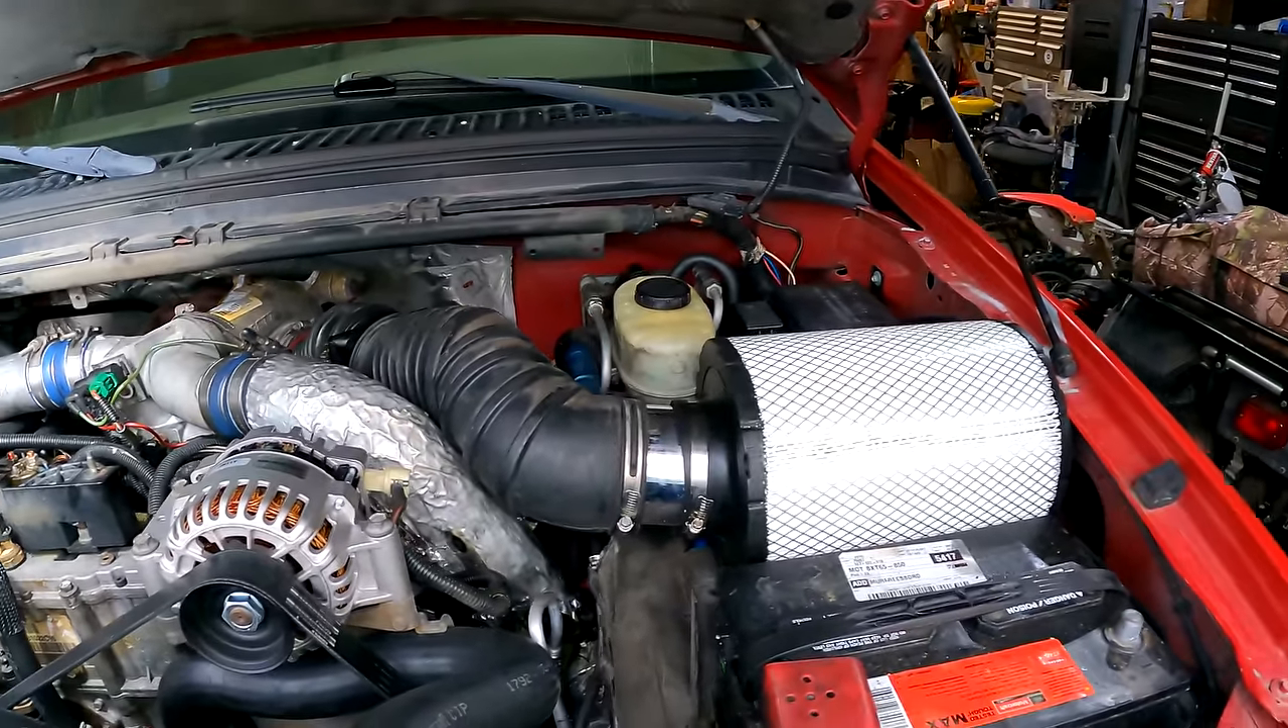And there is the Wix filter in place of the factory air box.